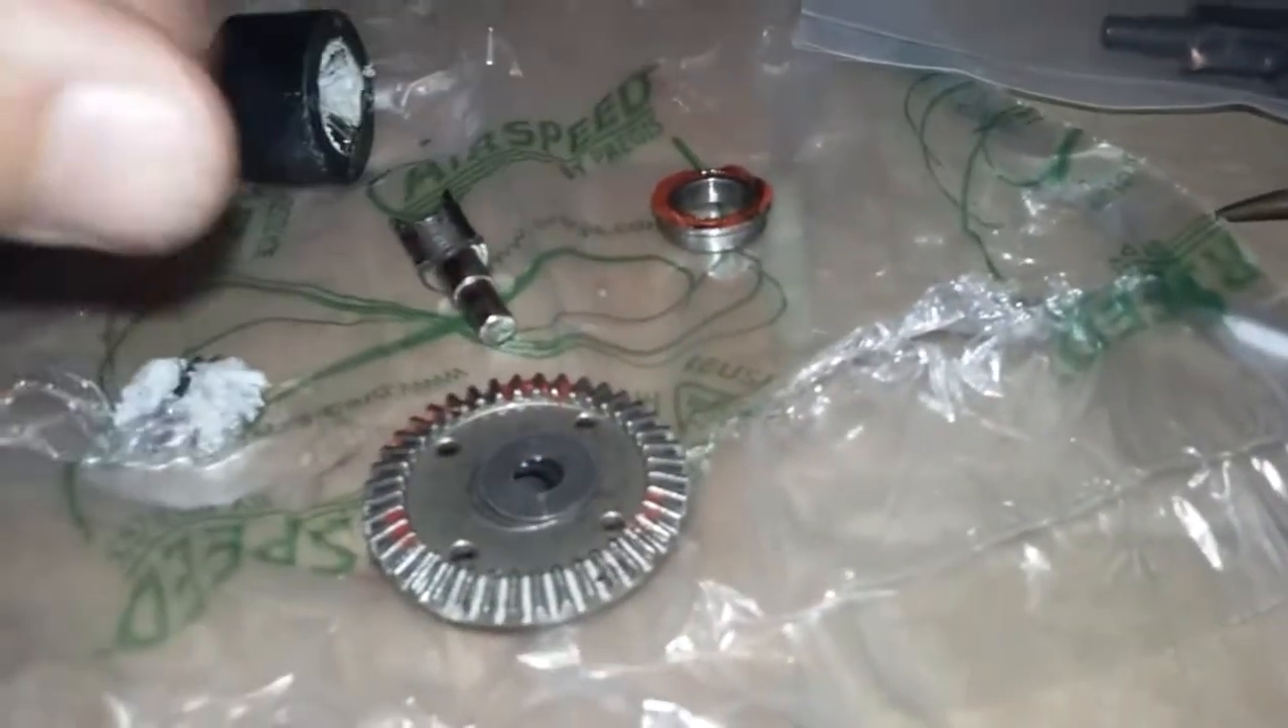That little broken out drive is off. I pulled the bearing off the back edge of it. And here's what I have left. Just the ring gear.